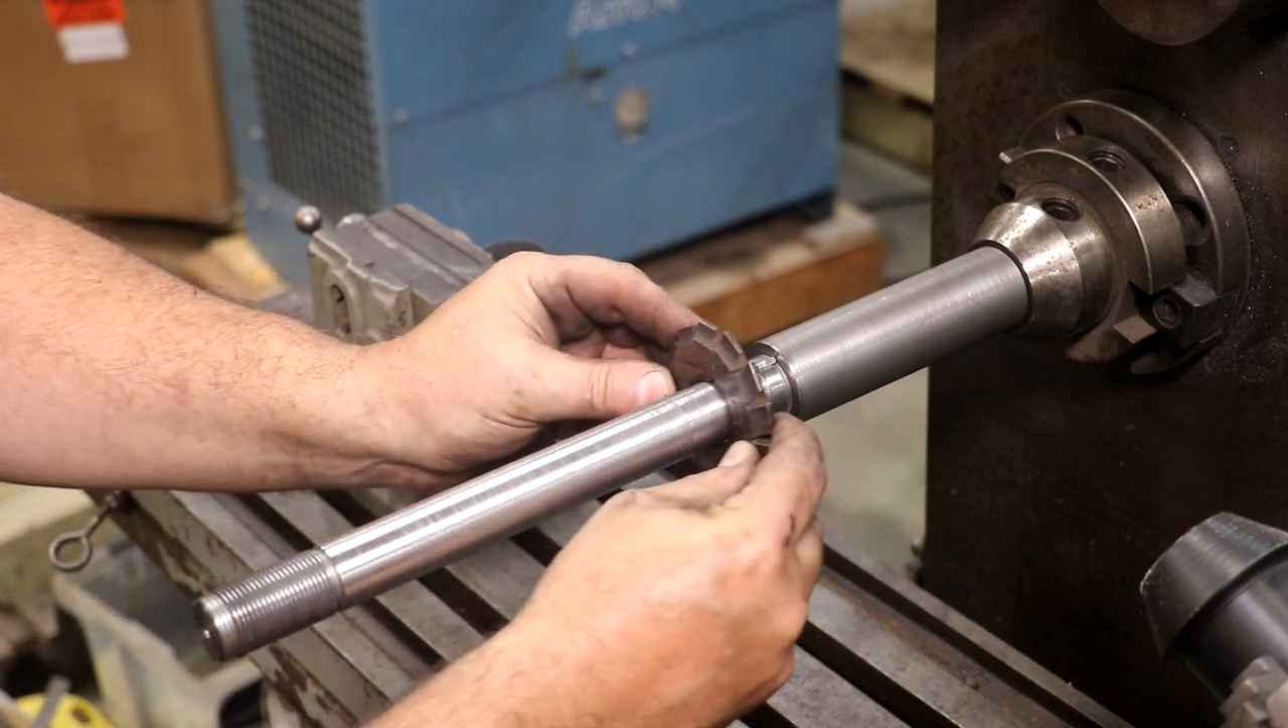Now we've got the arbor installed.